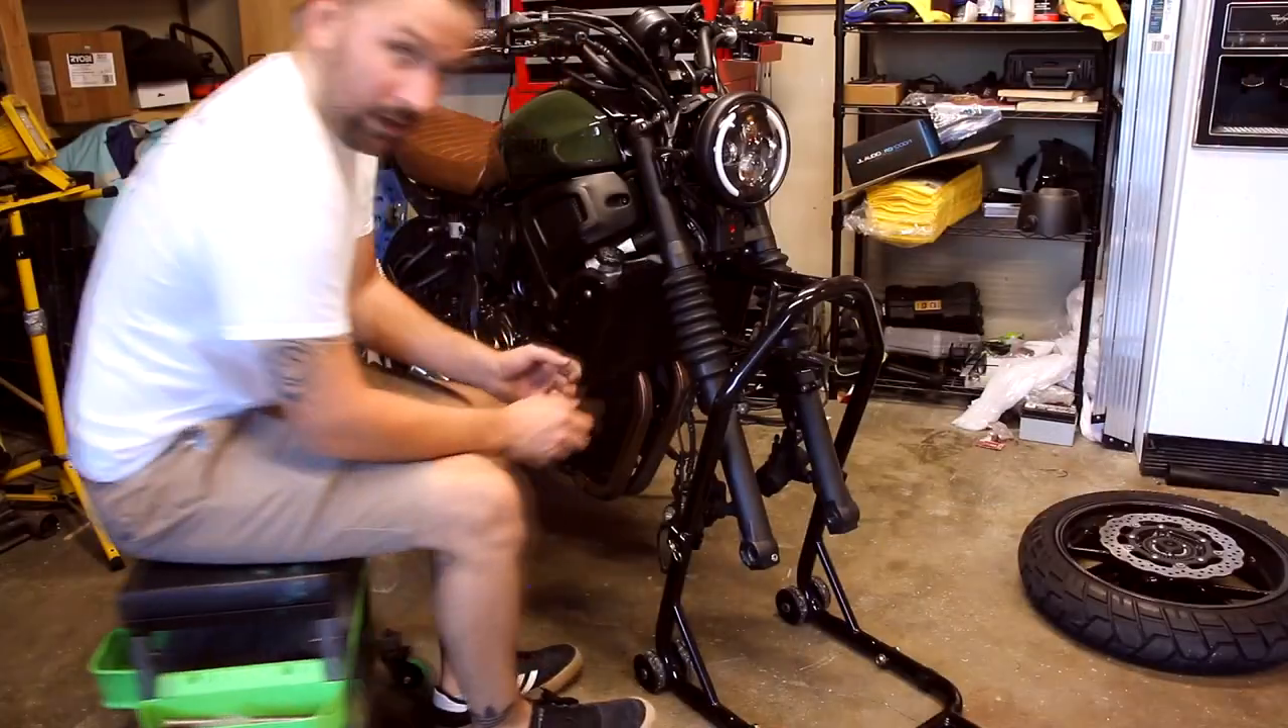All right now the front wheel is off.